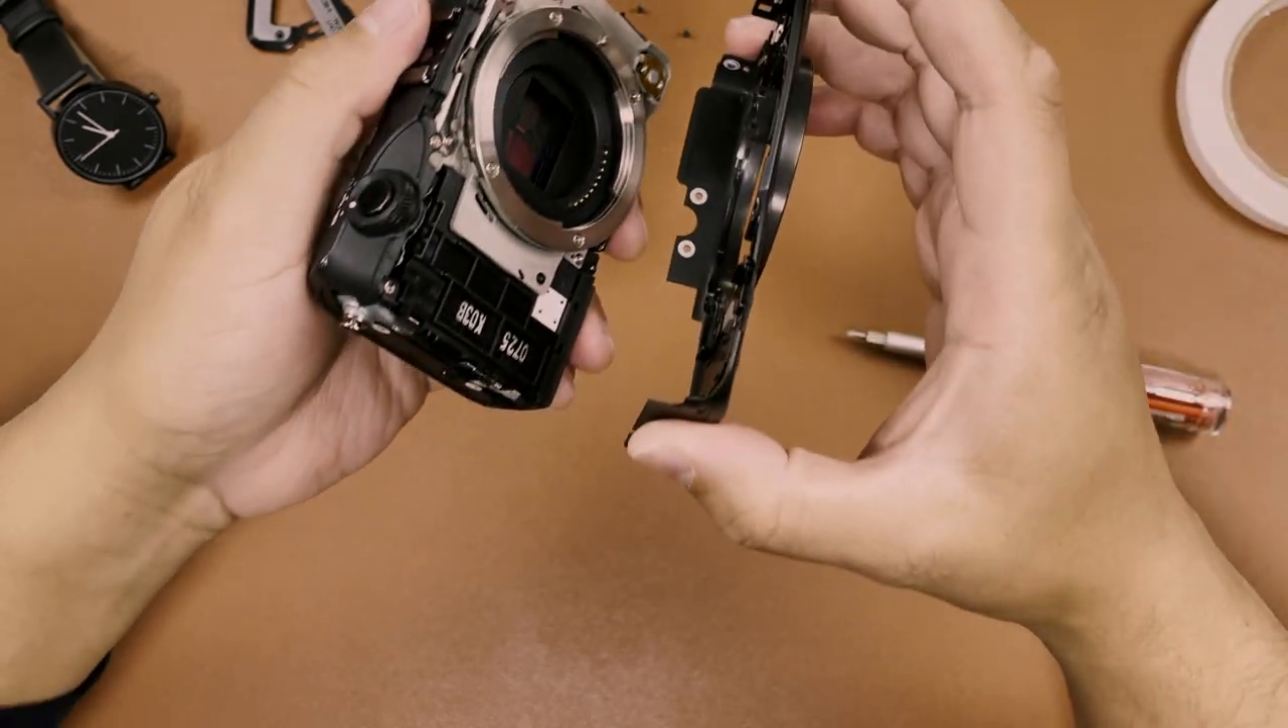So we got the first plate off.